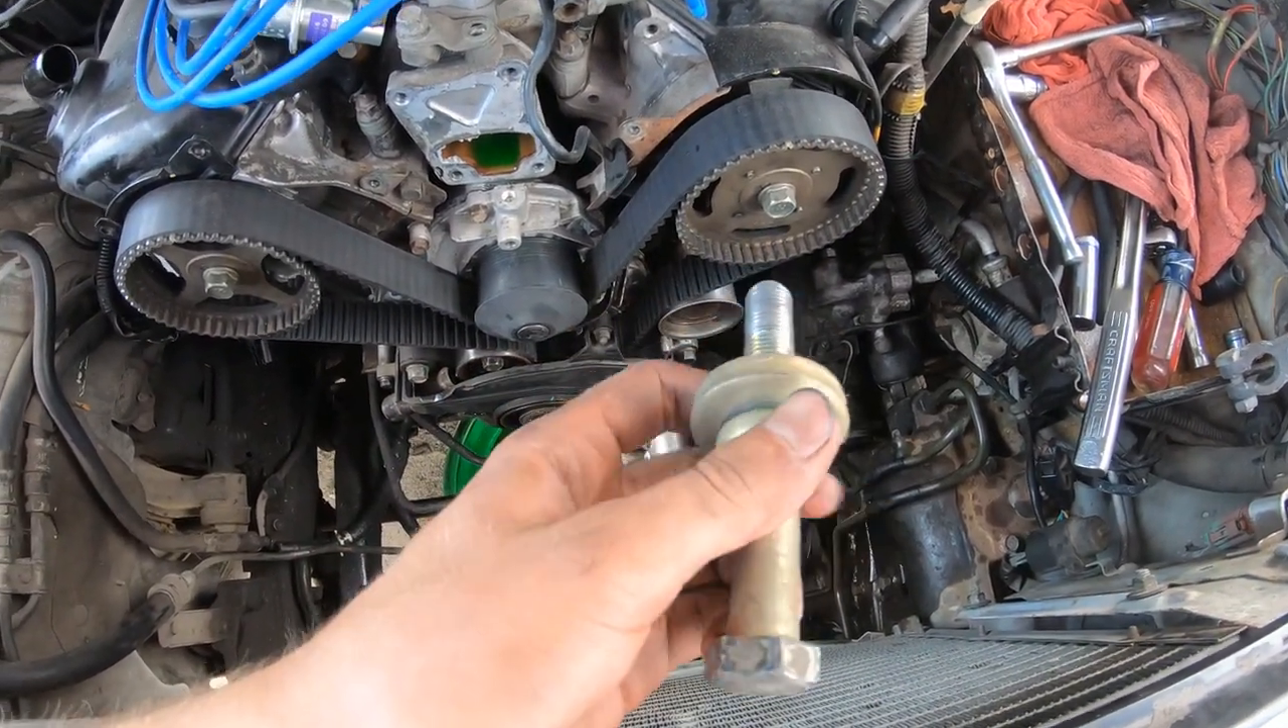All right I just got the crank bolt out it had the old style which is defective and can snap.